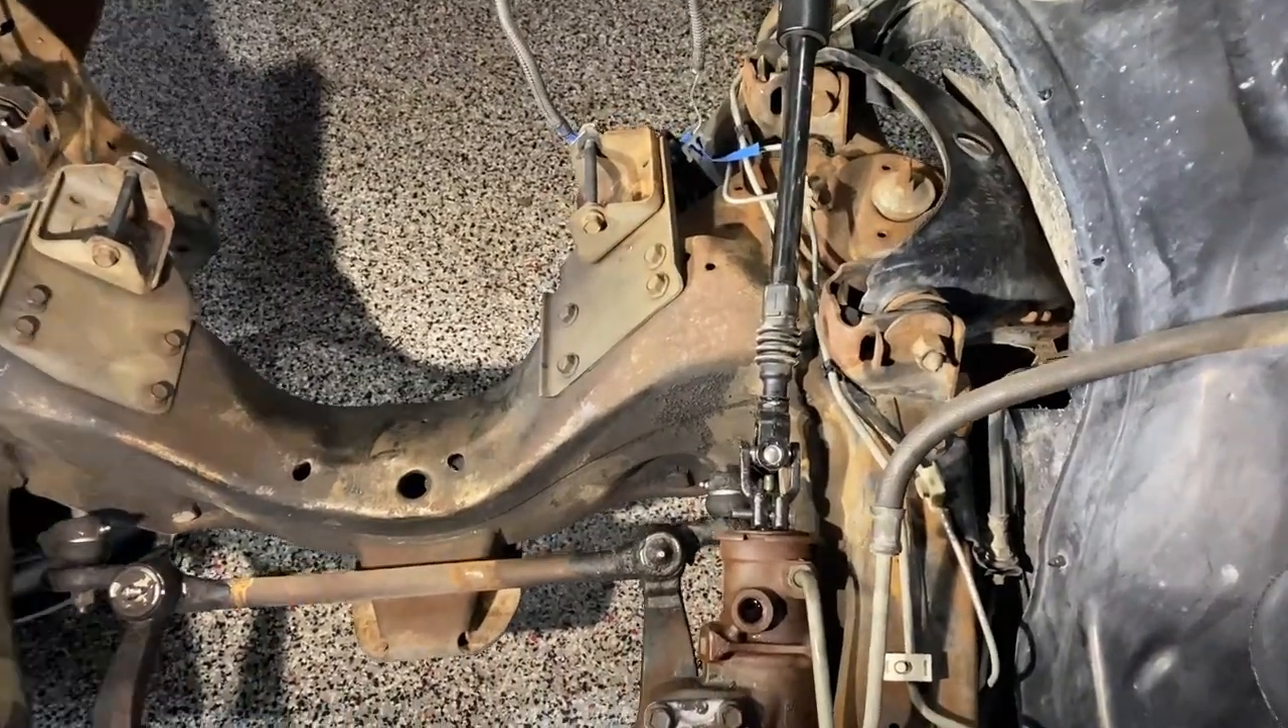The steering shaft installation is complete.